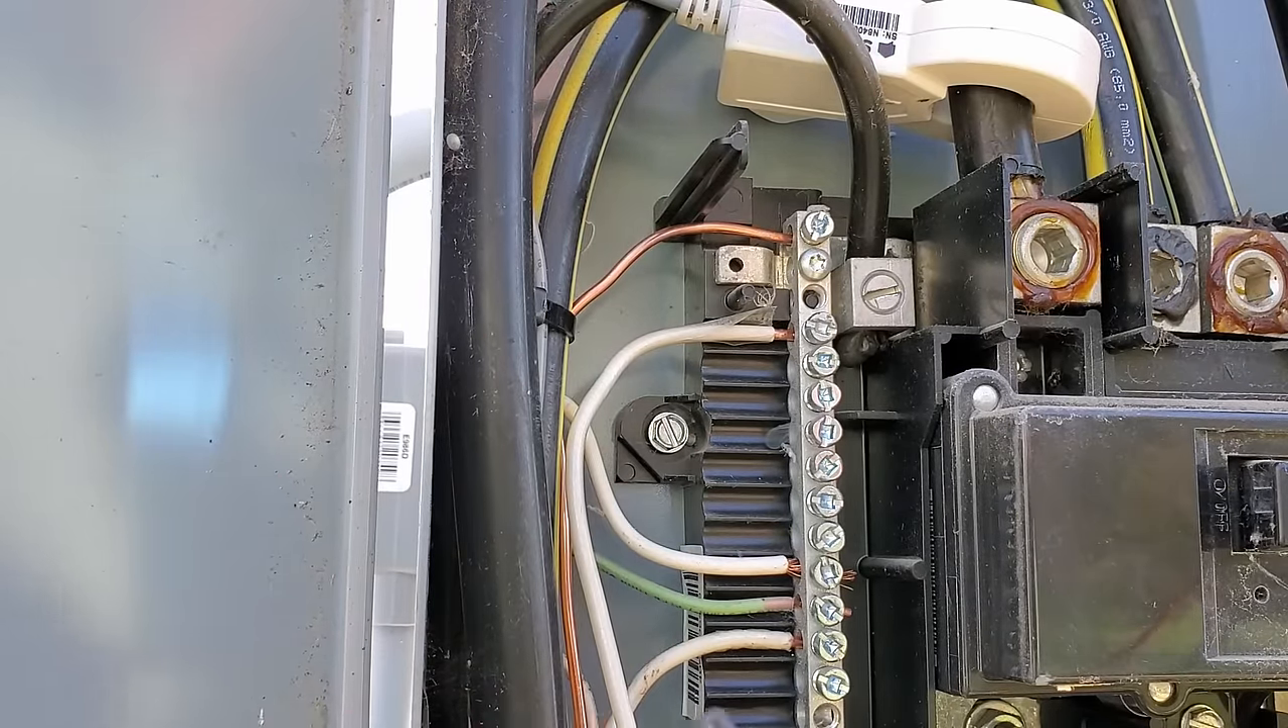Okay so now we have our ground and our neutral wire landed on our neutral bus.